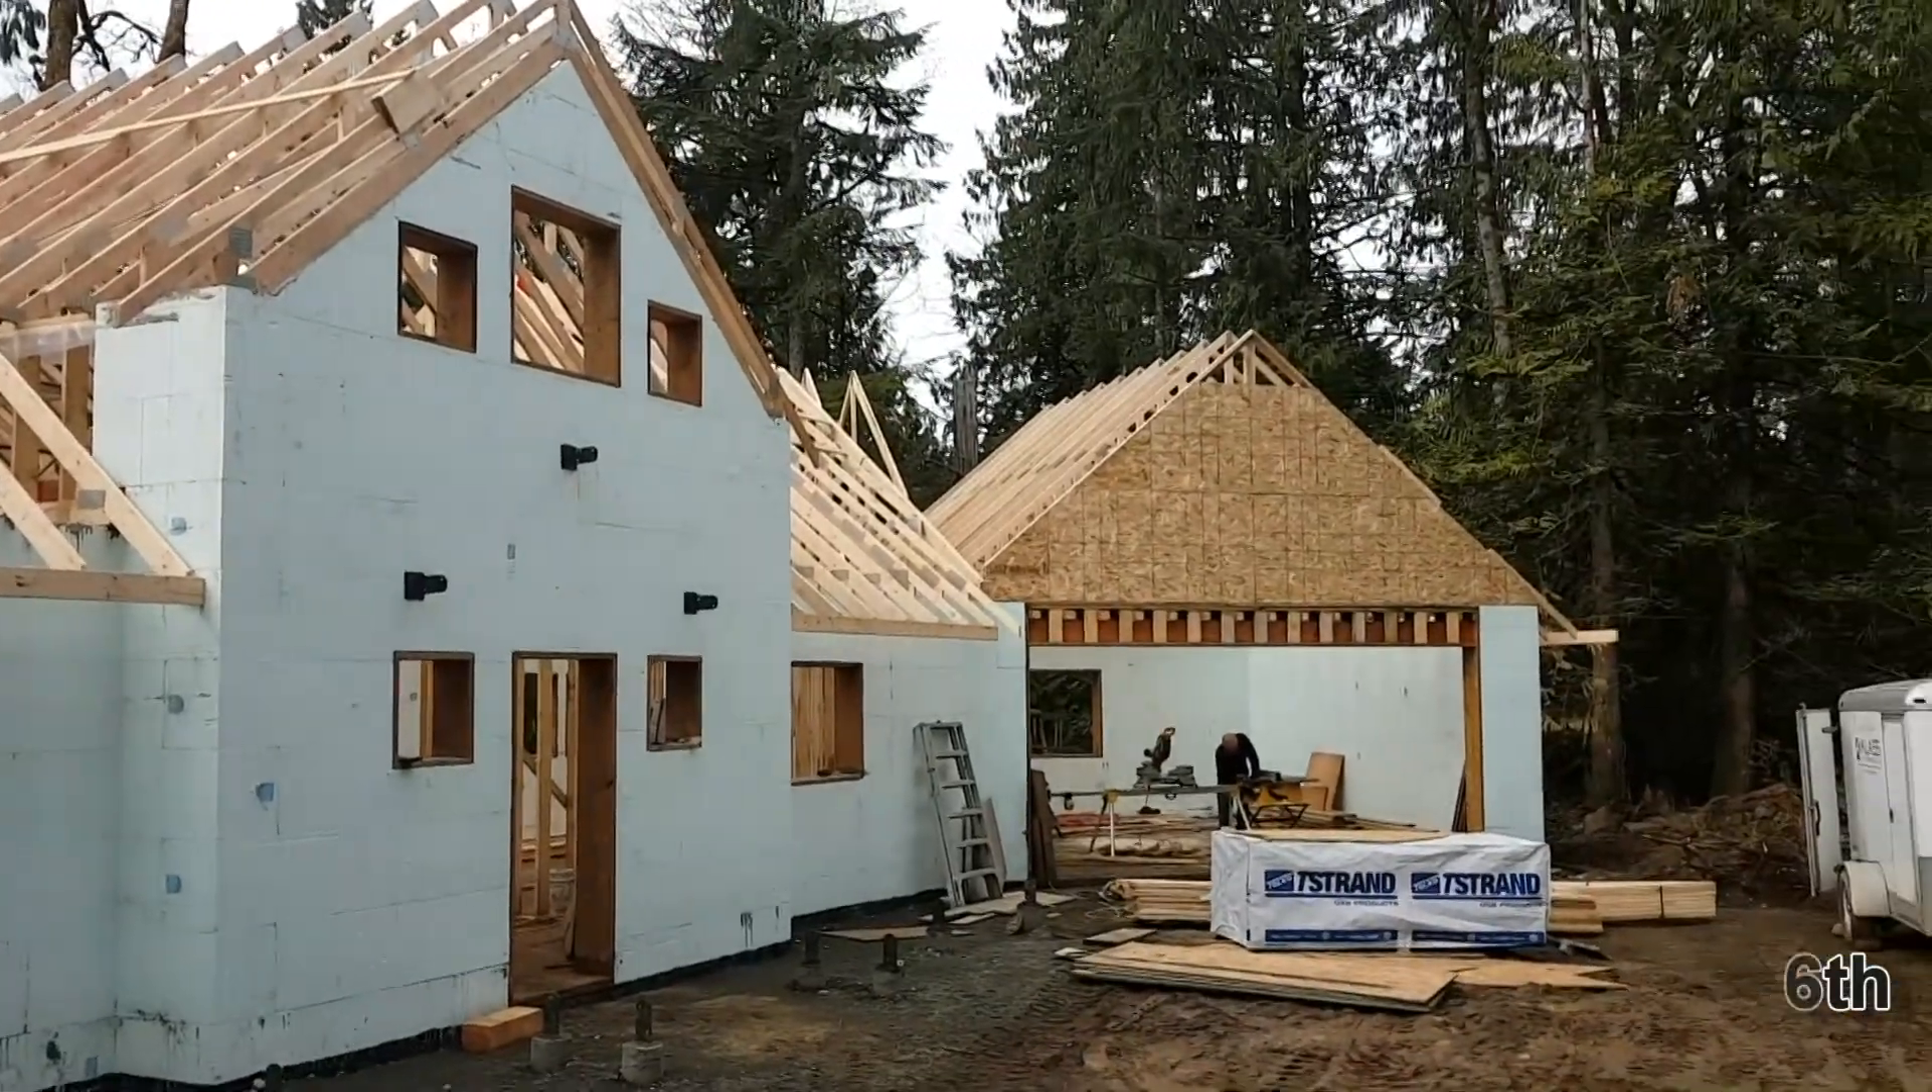We got trusses up got a little bit of roof framing done a lot more to go yet.